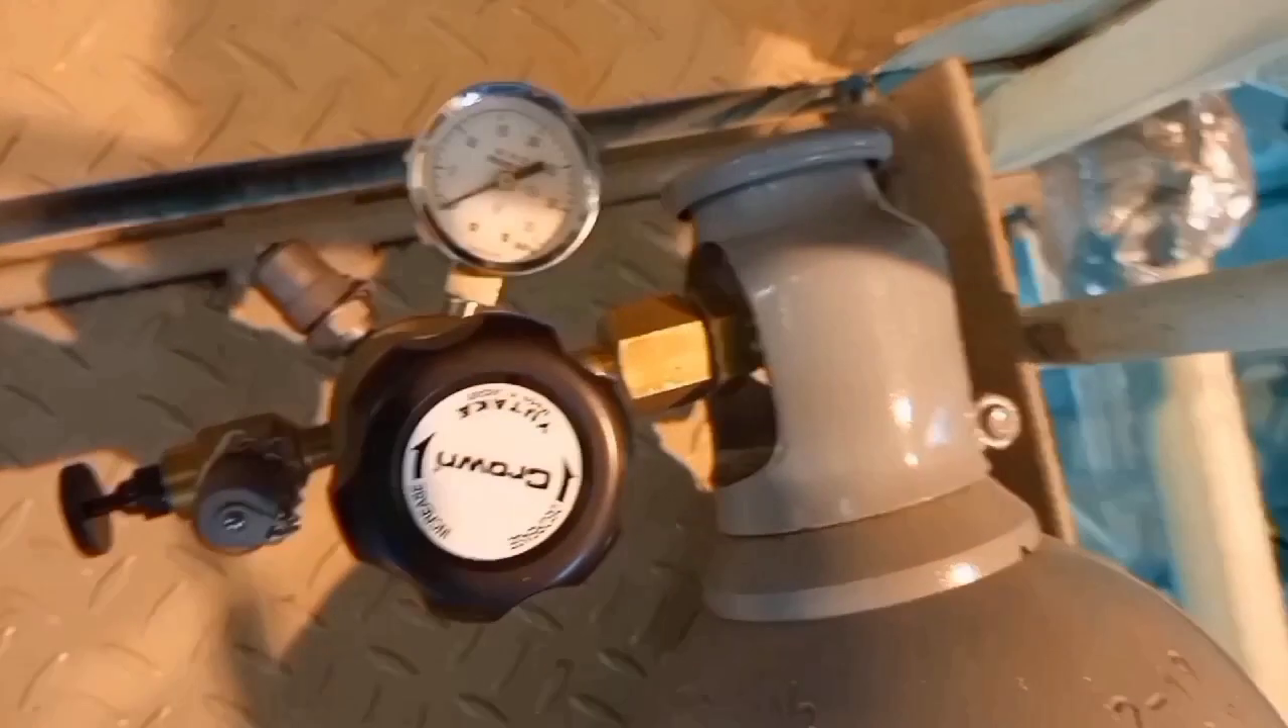So, yan na guys, nakabit na yung regulating valve assembly.